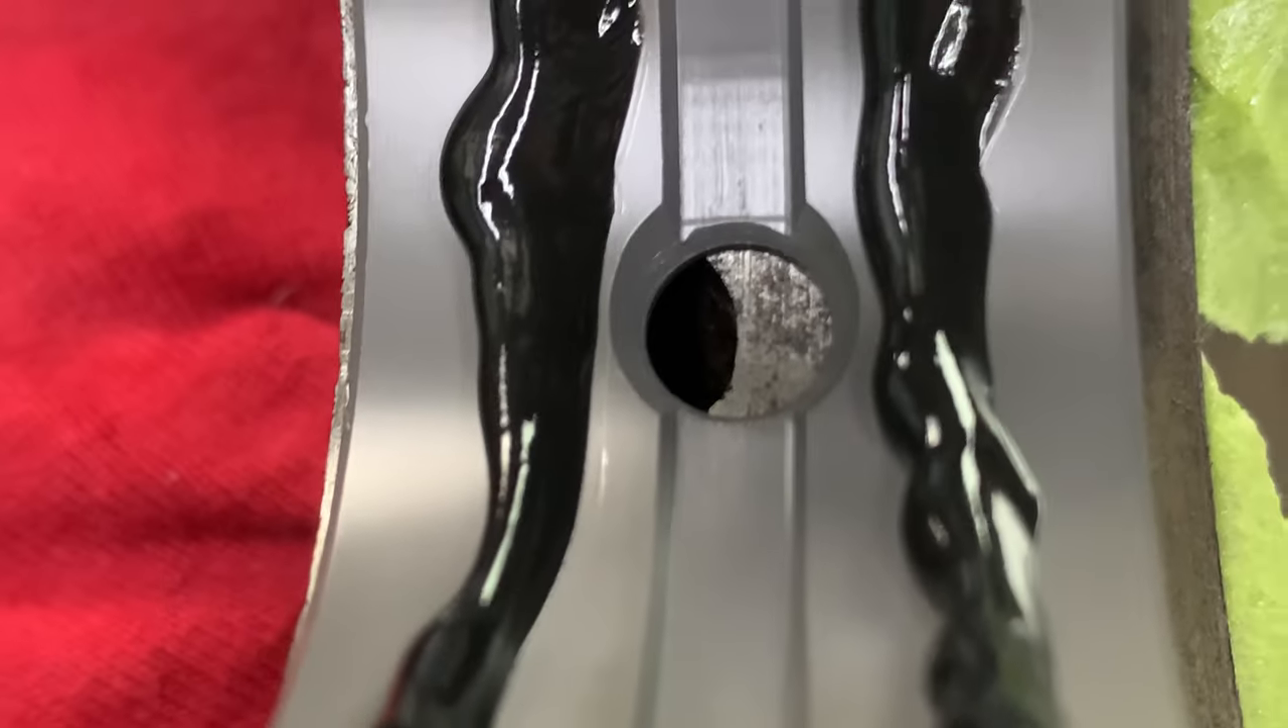The only thing worrying me is that oil gallery is just a little bit off for some reason.